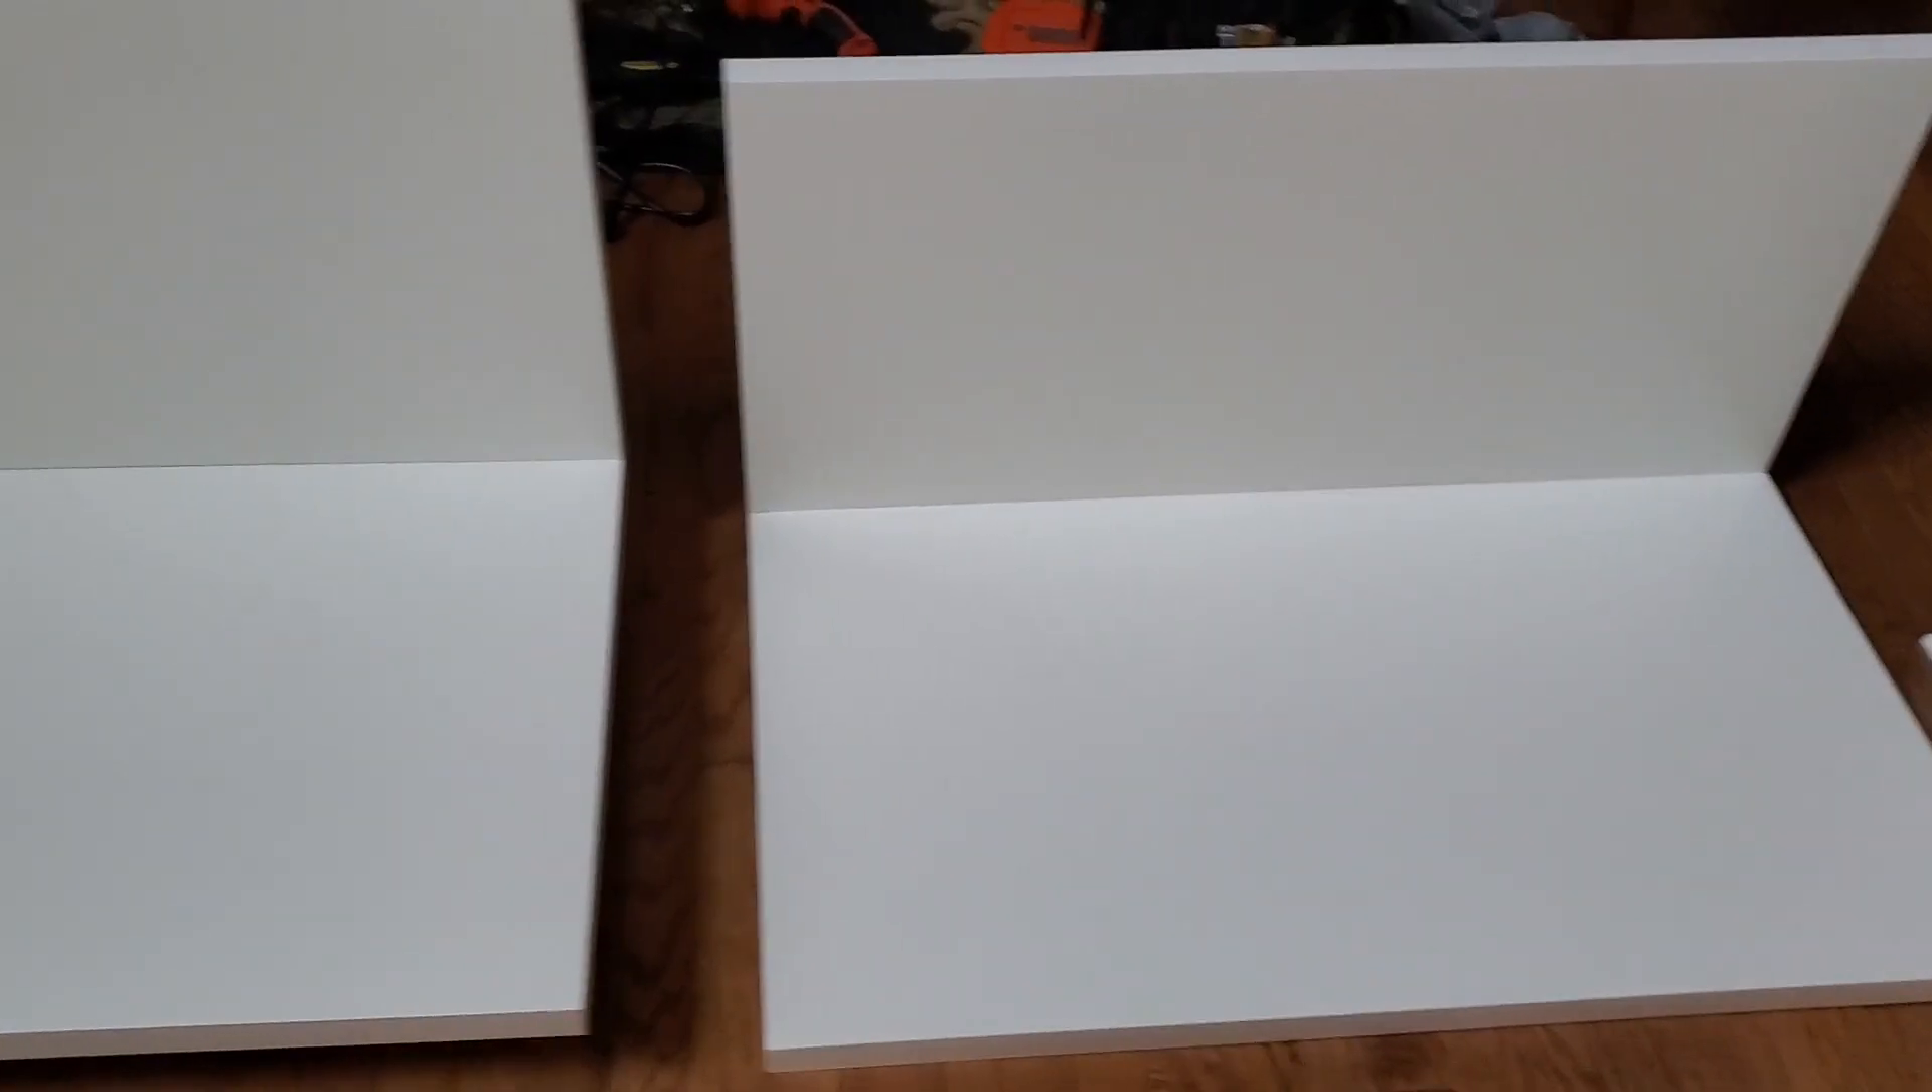I assembled the back walls to both the bottom boards.